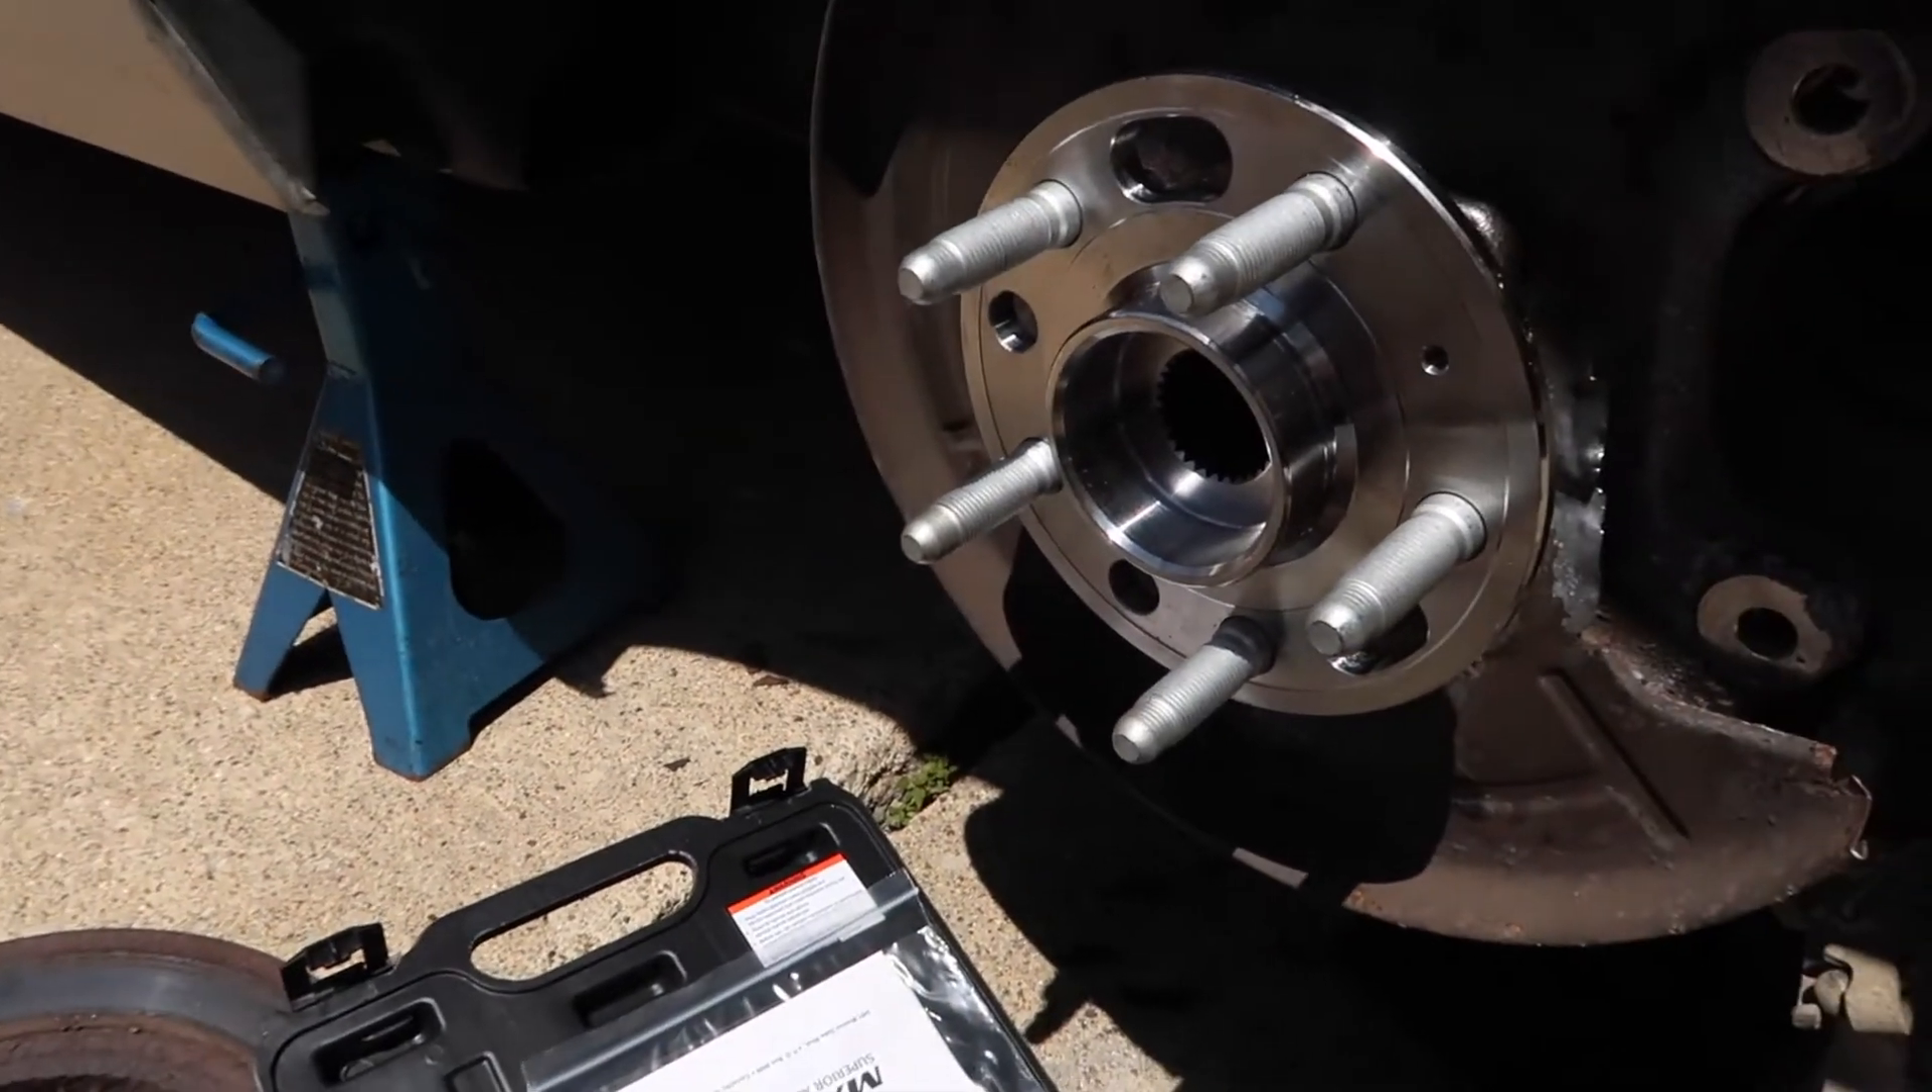We've got our brand new wheel bearing in there.